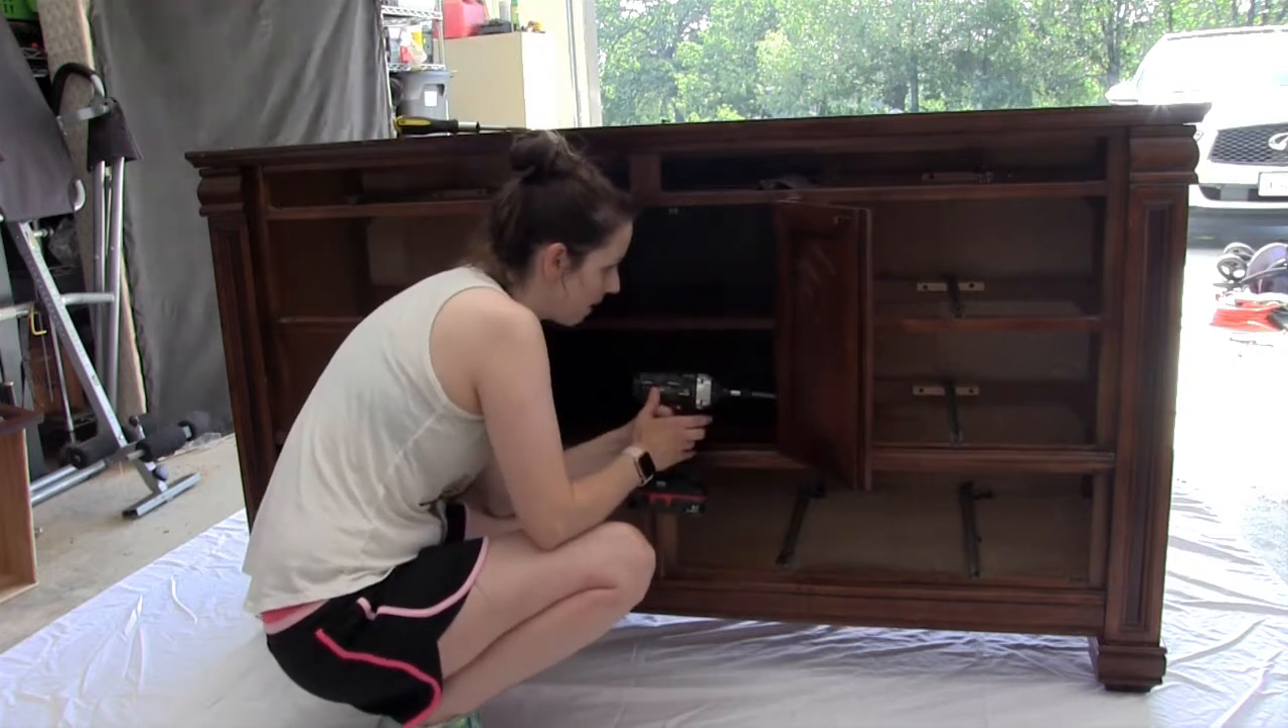I've already taken out the dresser drawers.